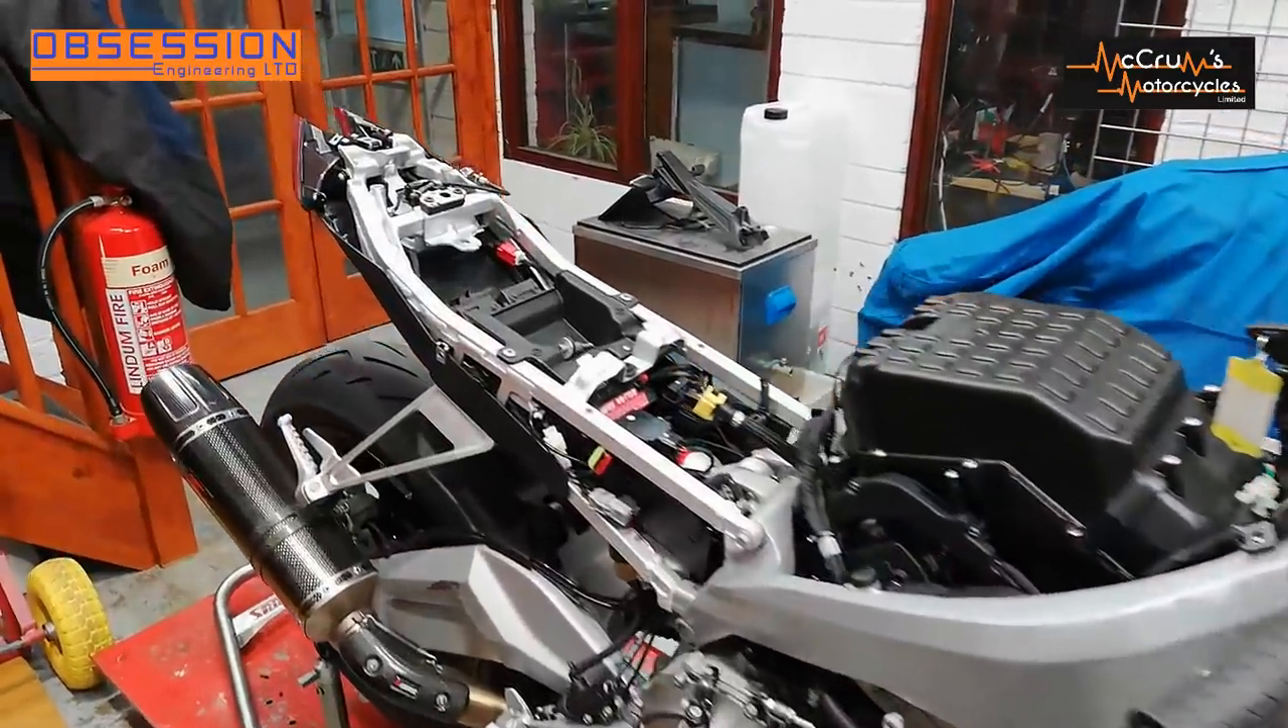Right so it definitely looks like actual progress now because I've got all the bodywork off.